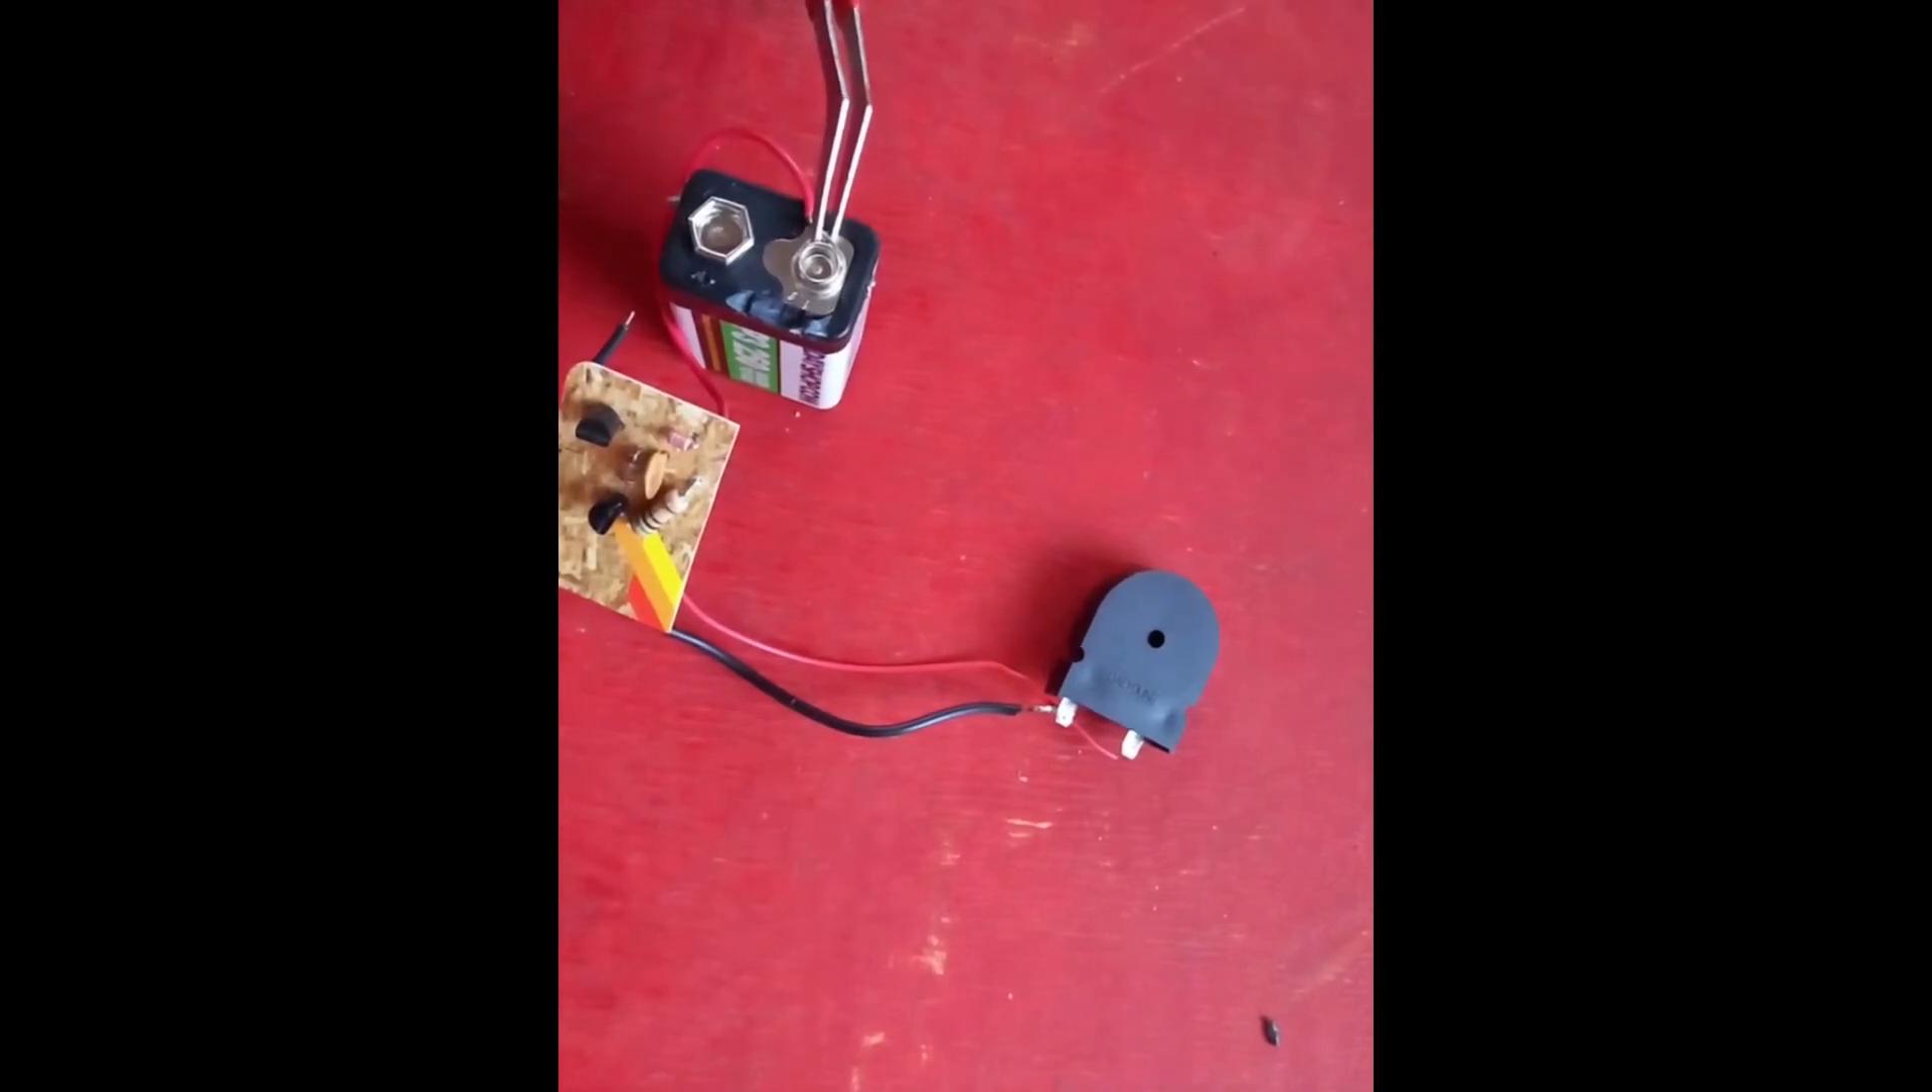Um as you can see we've now got the buzzer connected and all the components are in.